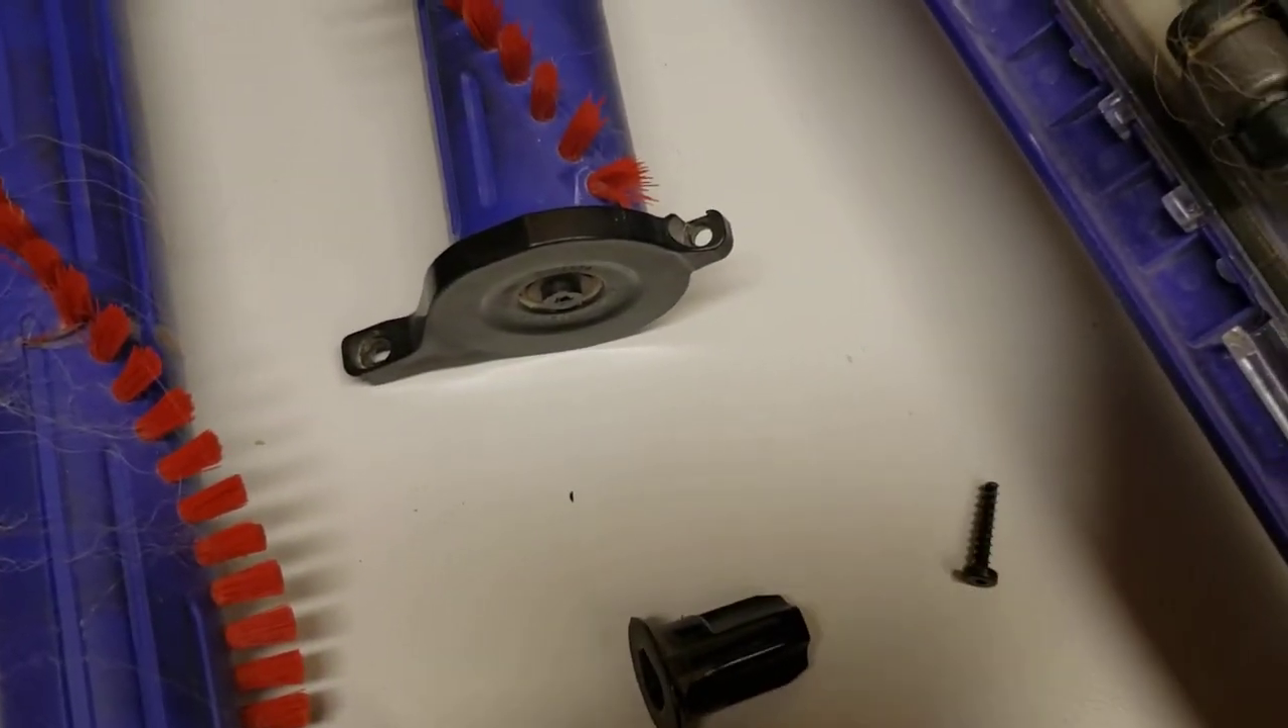So, here's the drive cog removed. Here's the small screw that goes inside of it.